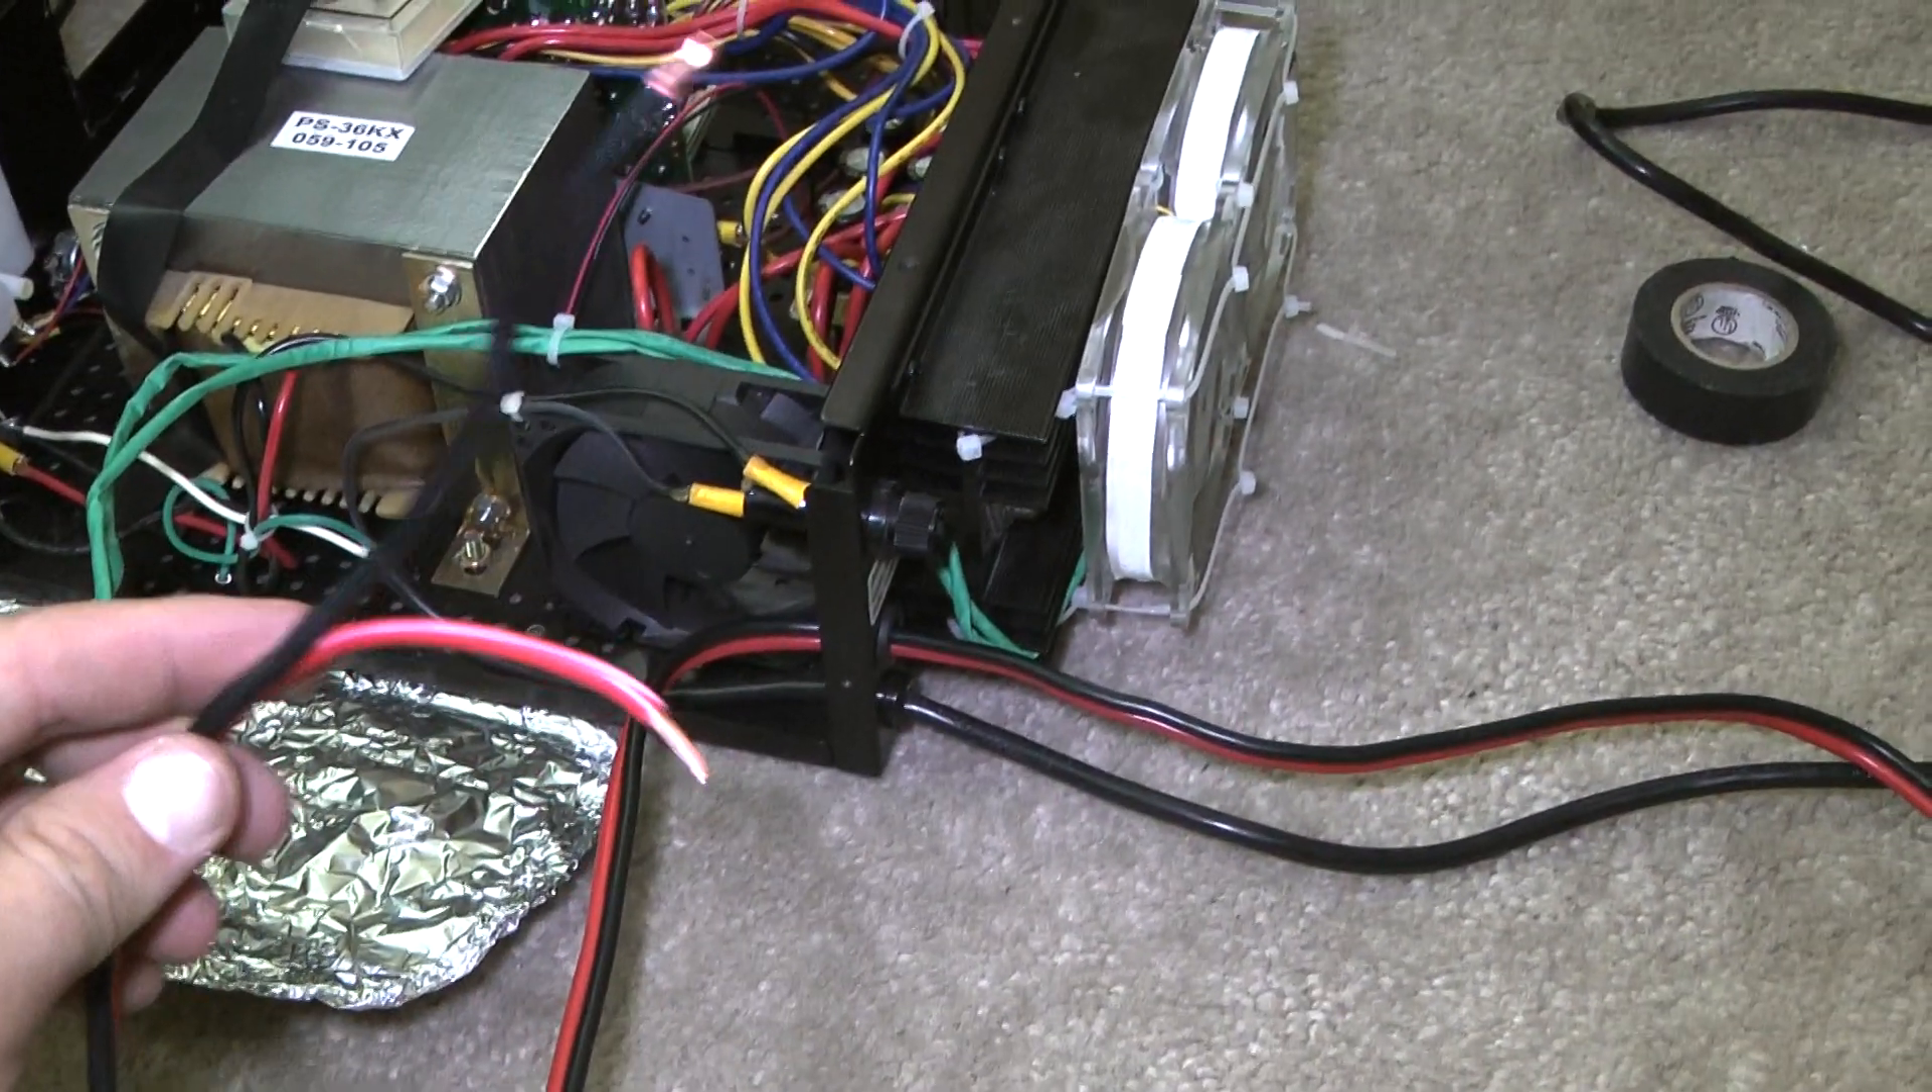We still have to solder on the wires here but then we'll have a about a two or two and a half foot pigtail with anderson power poles on there.